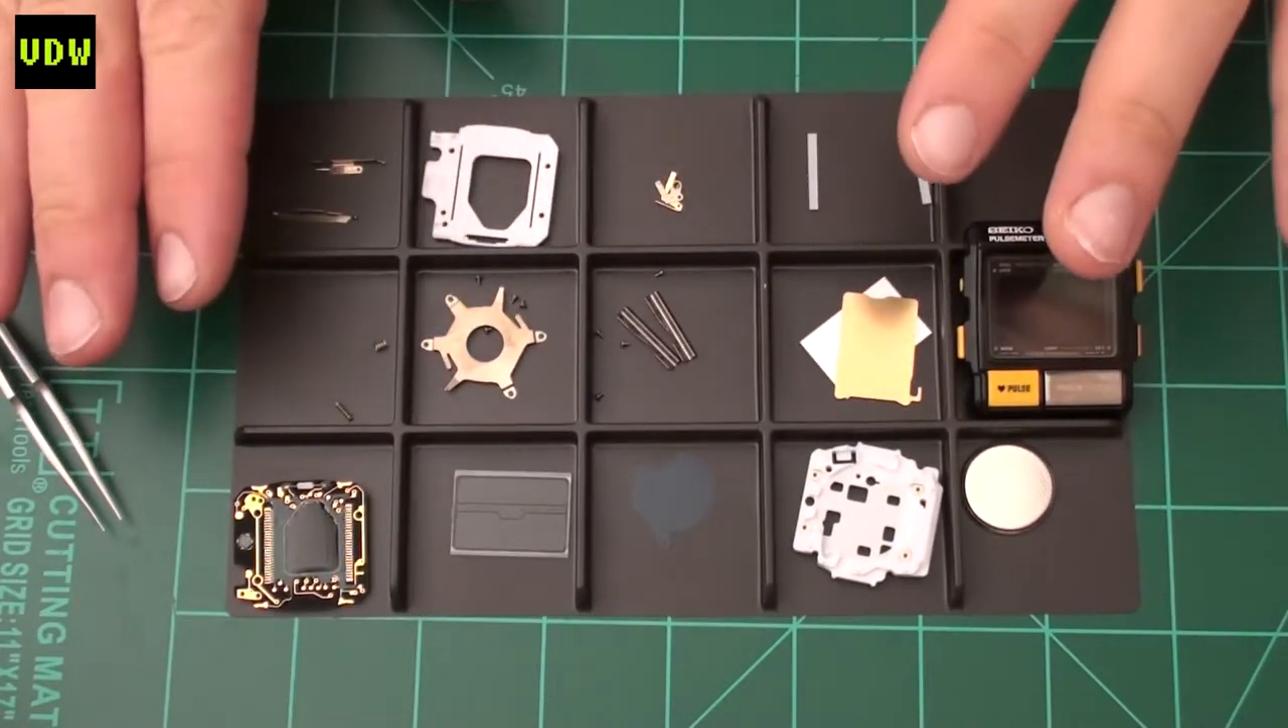And here we have all the parts of the watch stripped out.